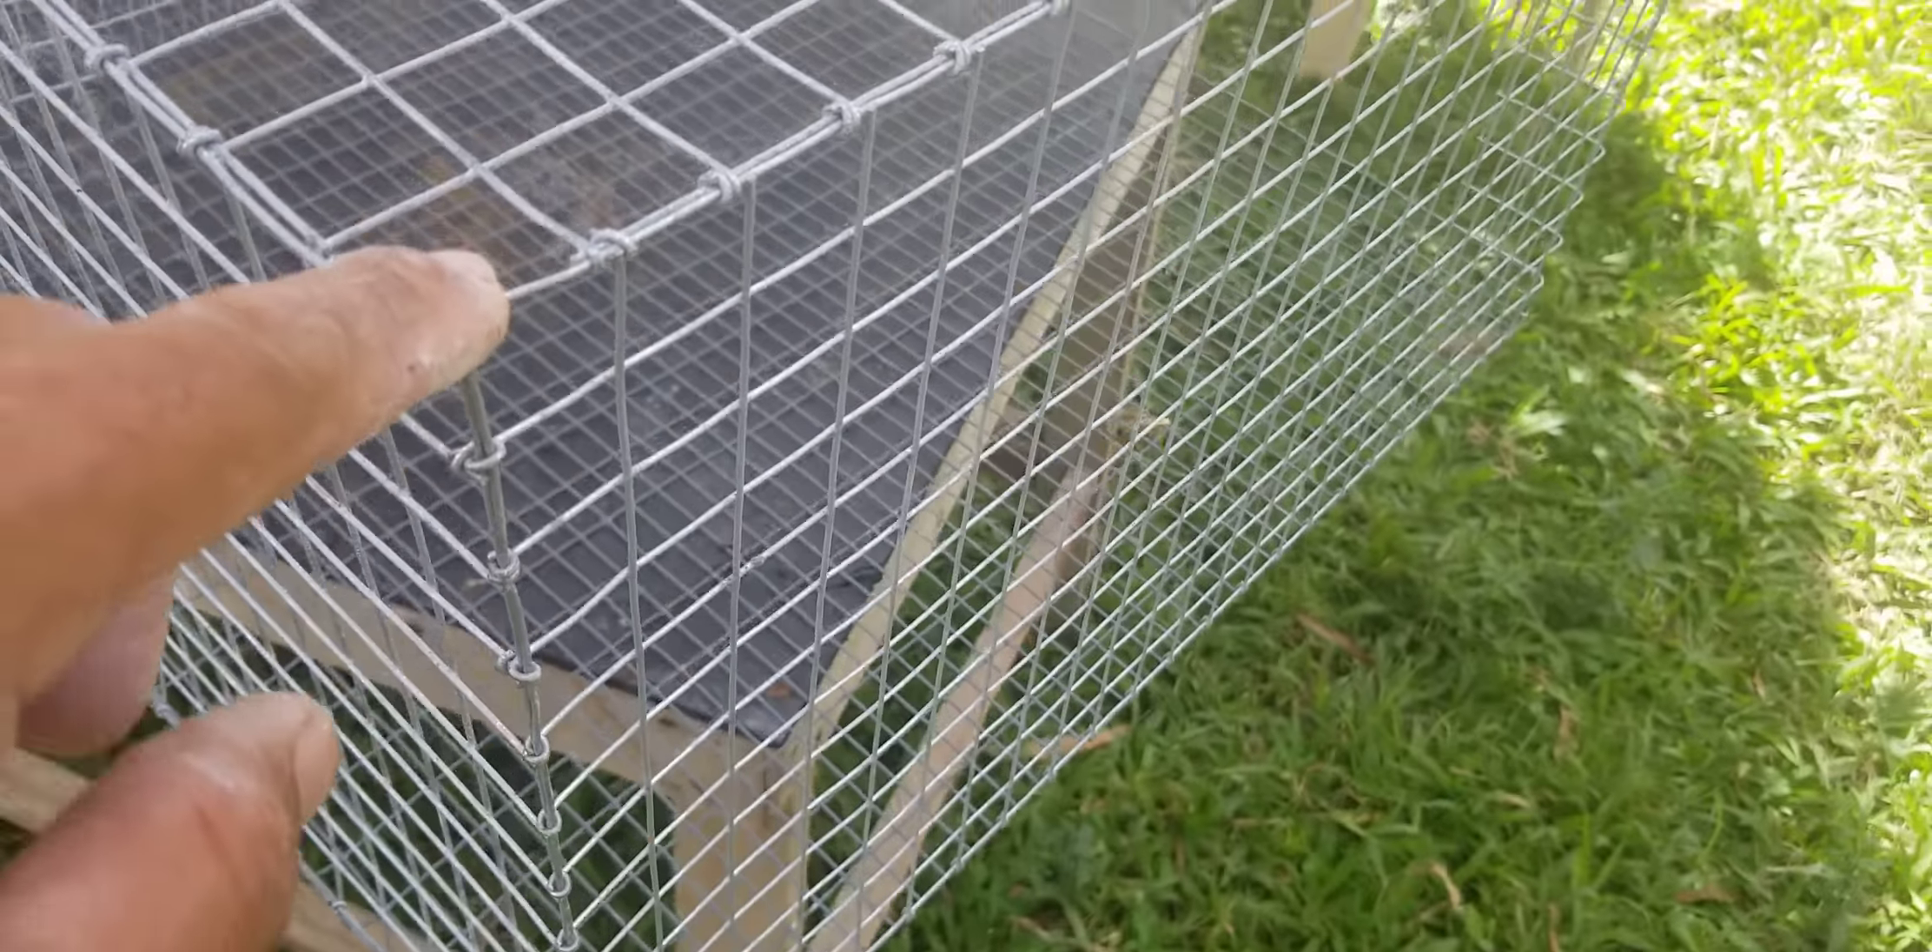Nakabit na natin Yung pinaka upper part natin Yung pinaka cover Upper cover.